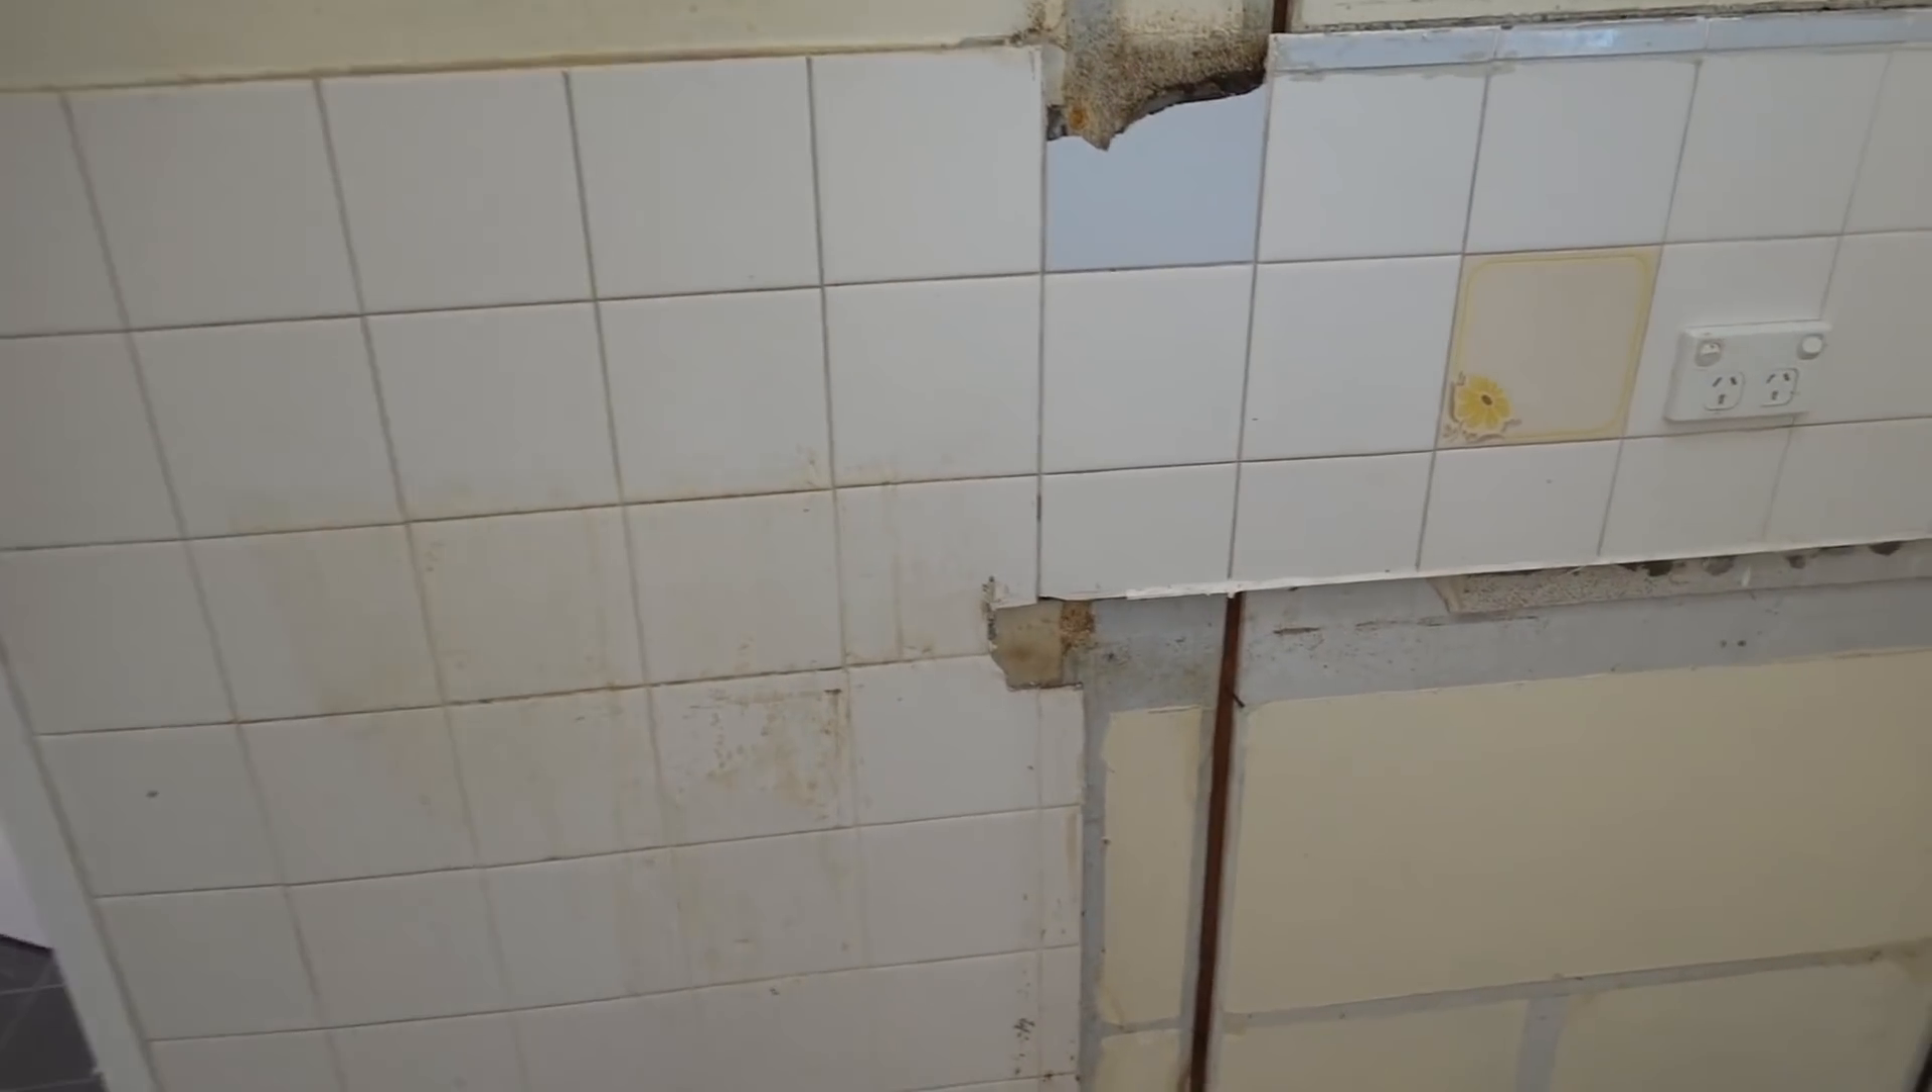All right guys, so now we've got pretty much most of the kitchen now removed, all we've basically got left is these tiles.